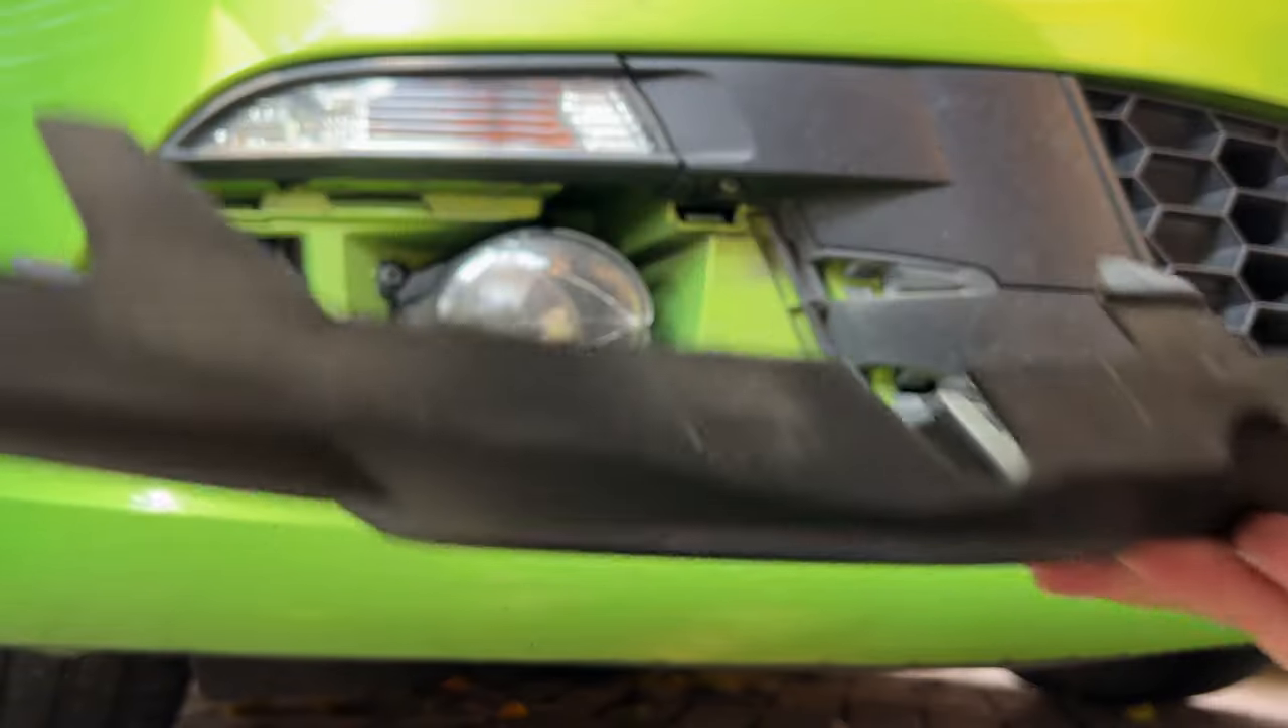You can see the cover is out.